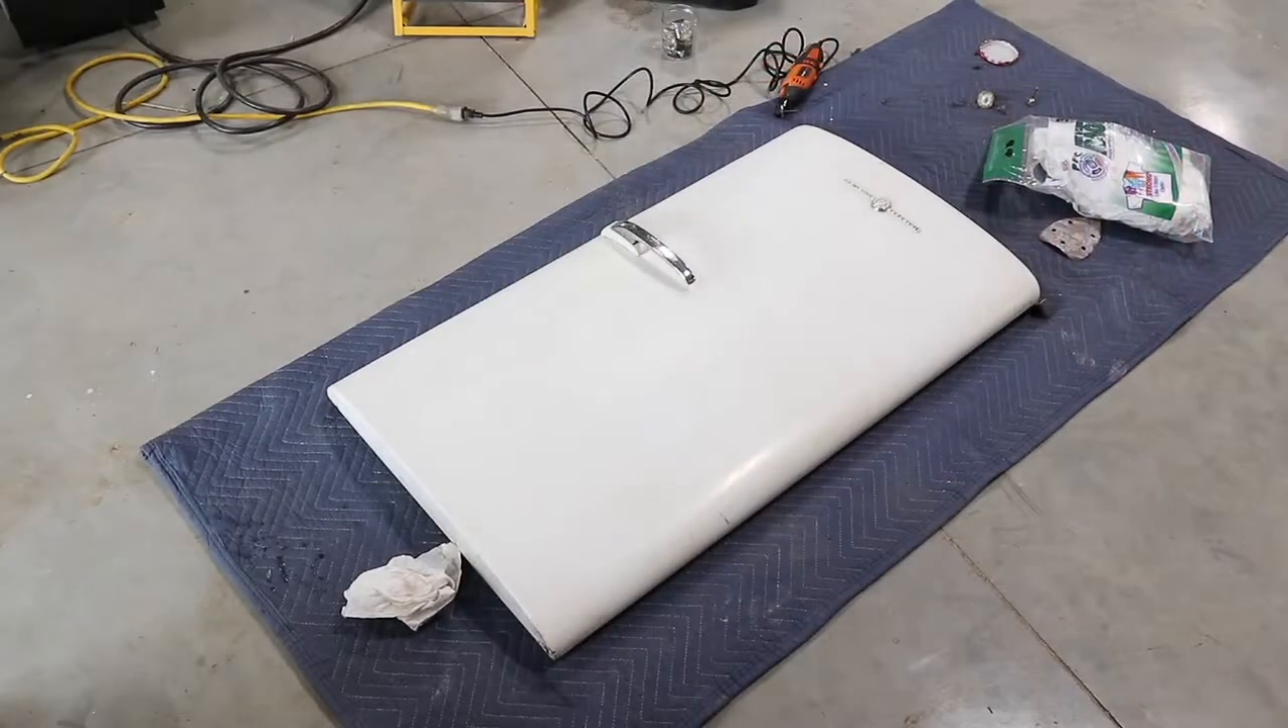So now we've got the door off and pretty much cleaned up.